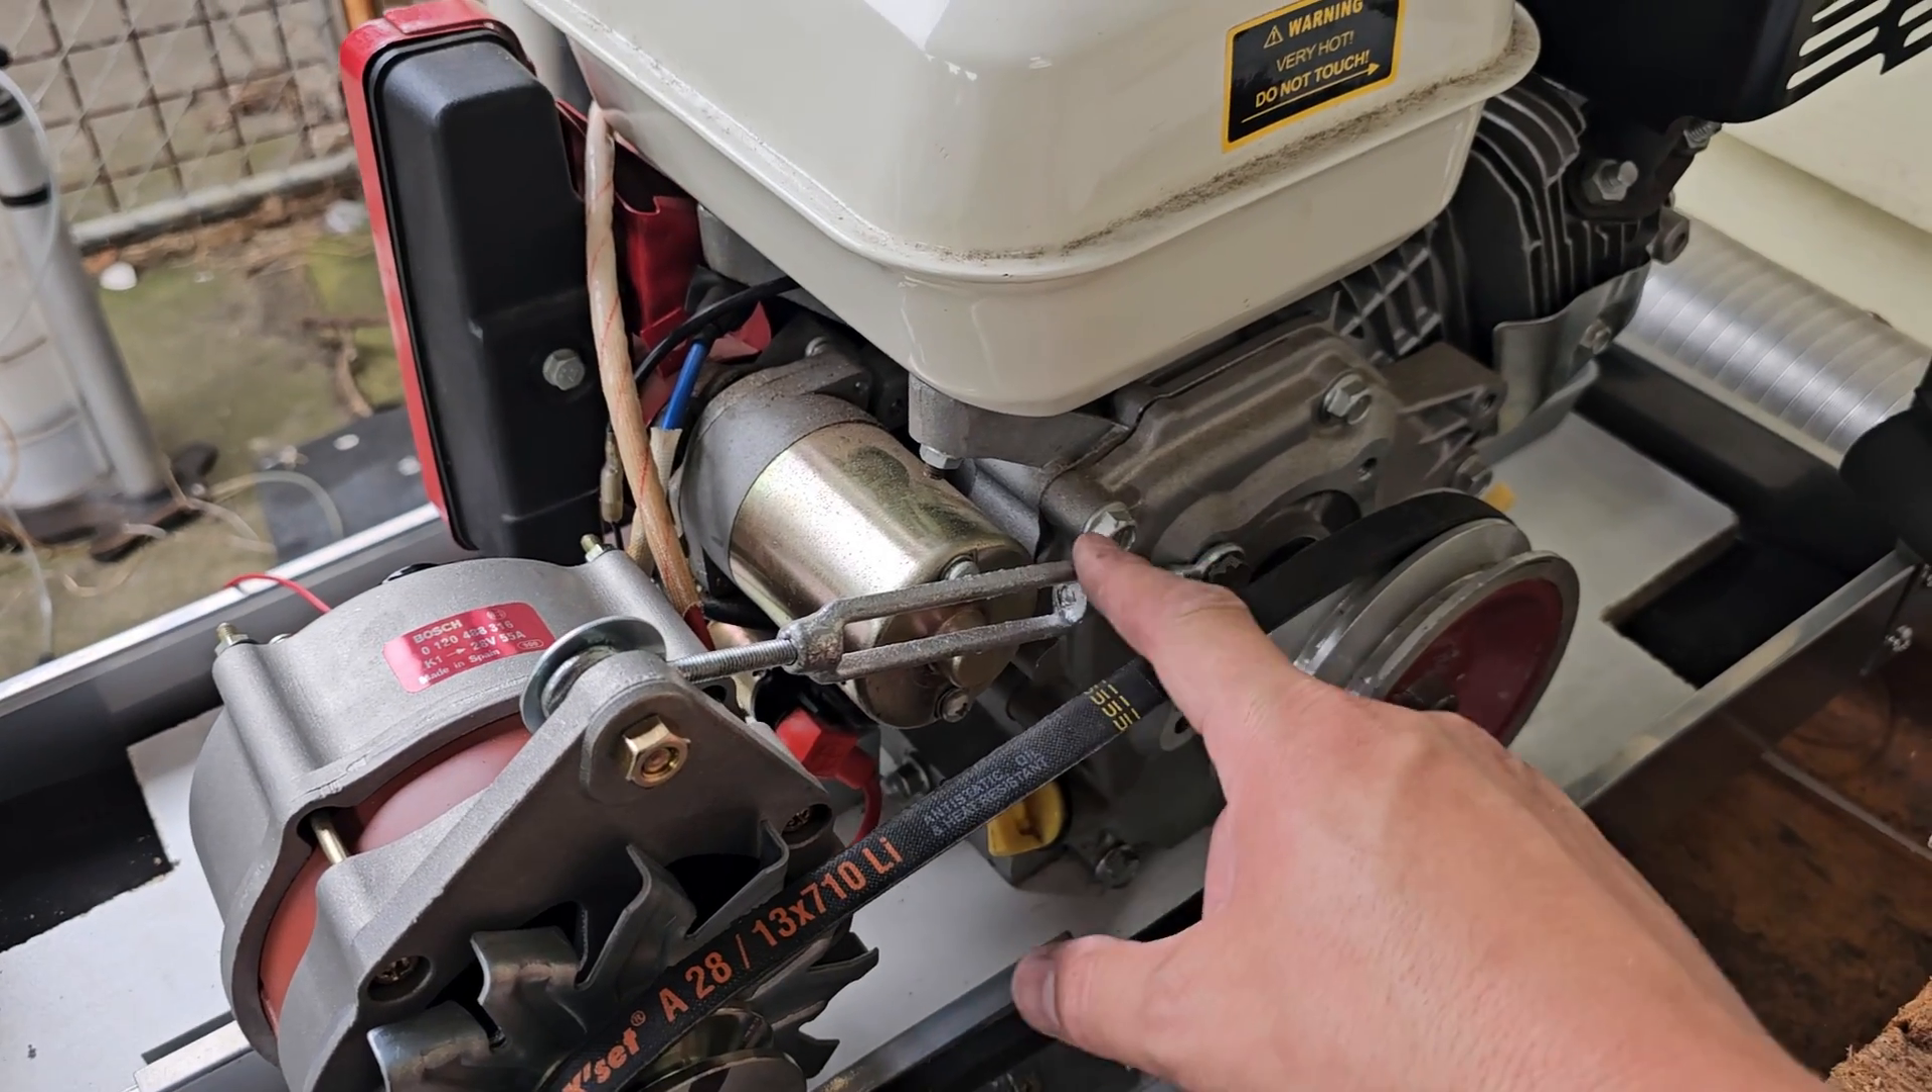So this morning it's a much more comfortable 19 degrees. And I've got the alternator mounted.